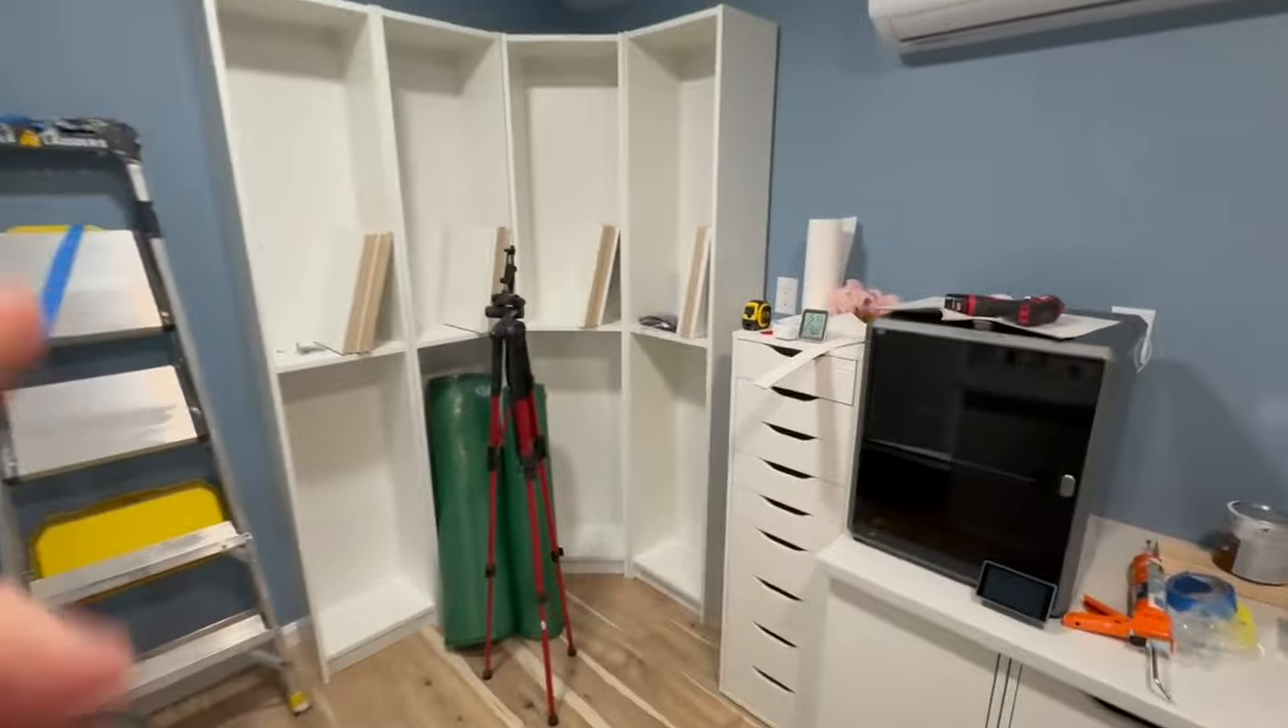I built the other bookcase. Now, we have four of them.